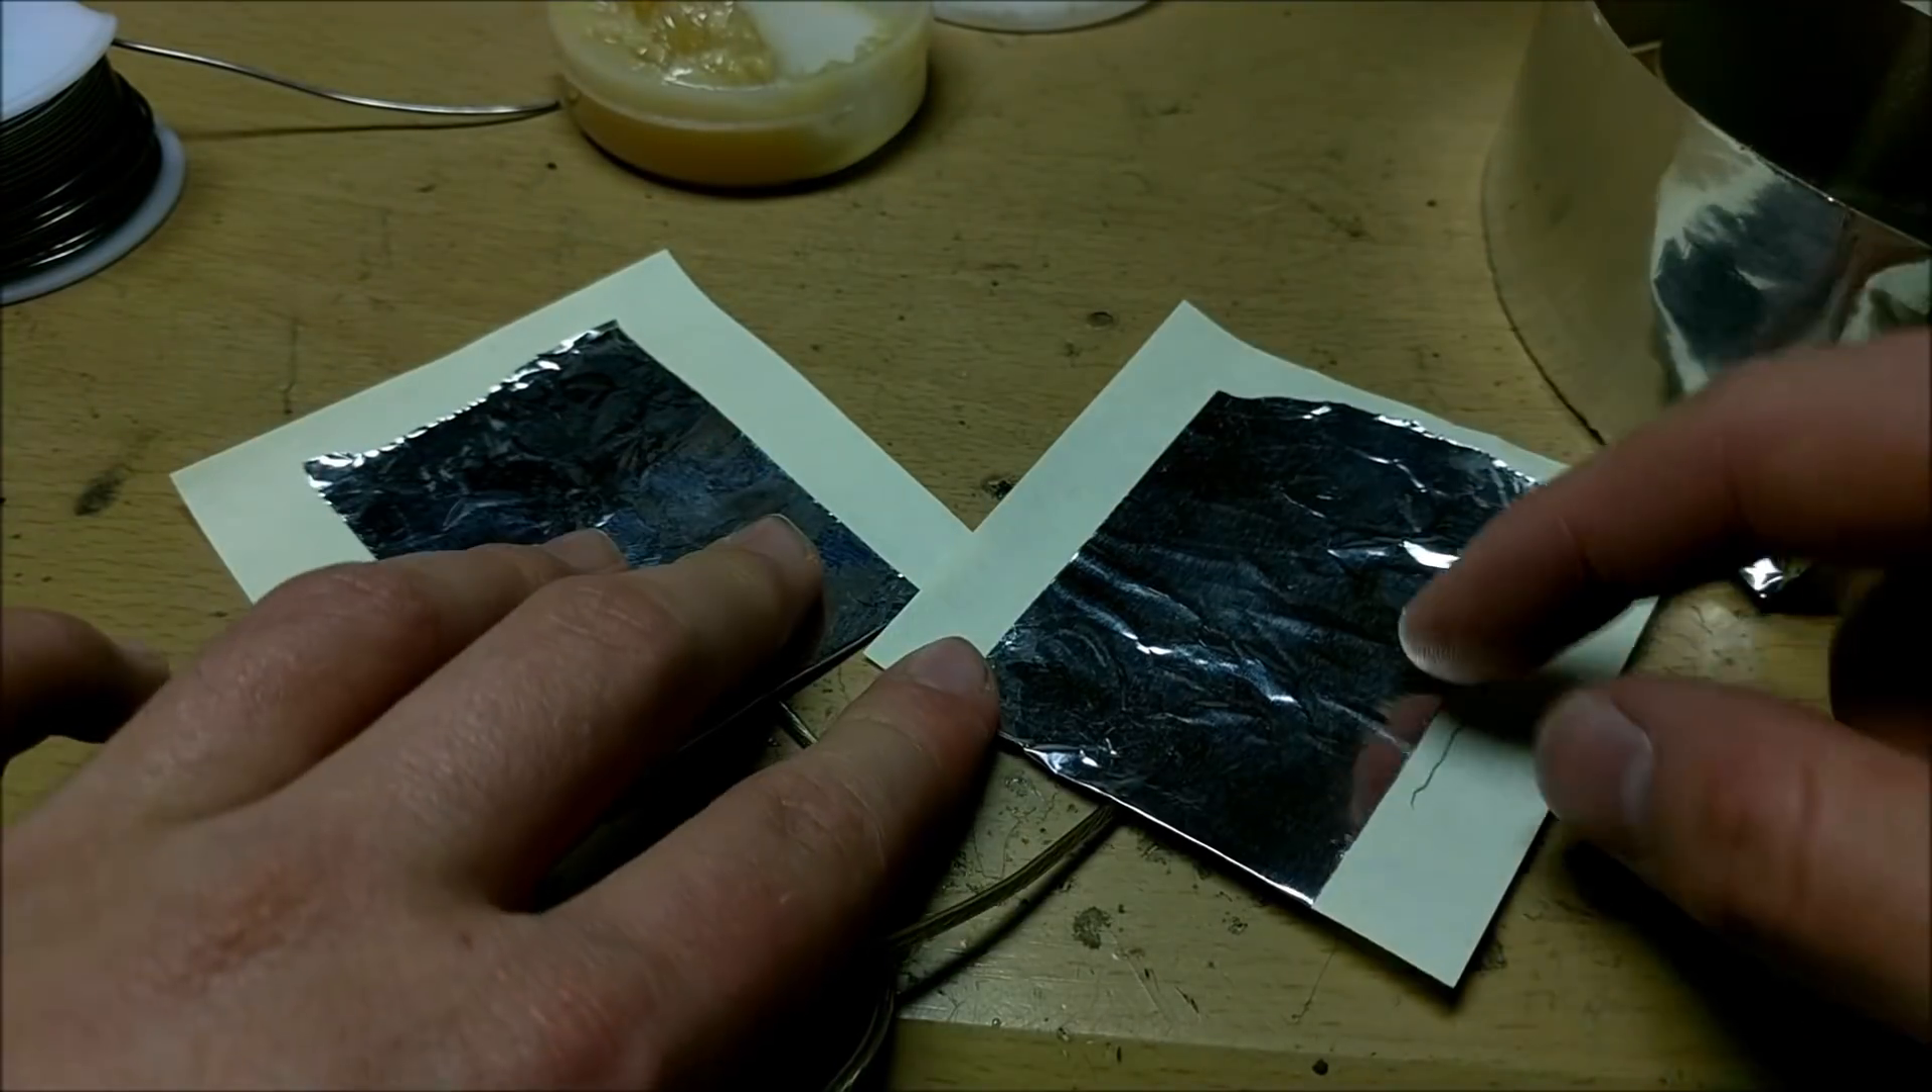And then now we have our two pieces of foil tape taped to pieces of paper.